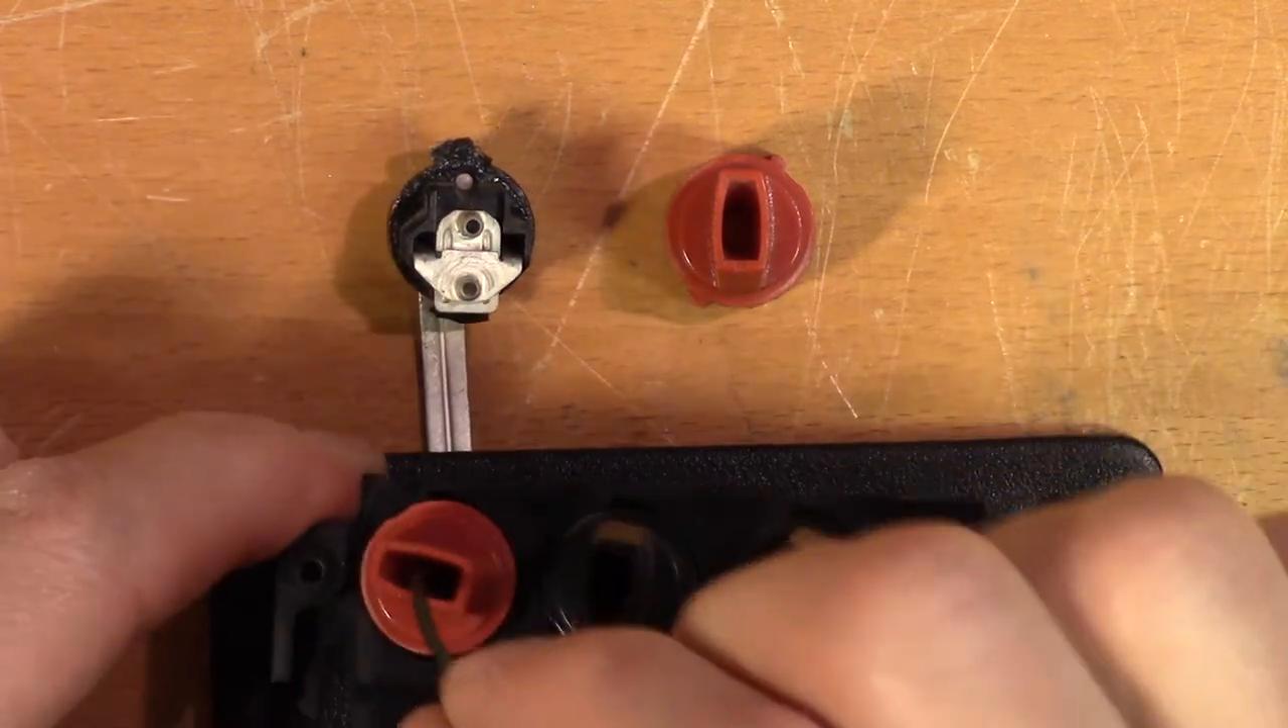Now that we have the broken speaker terminal removed we can see how it operates.